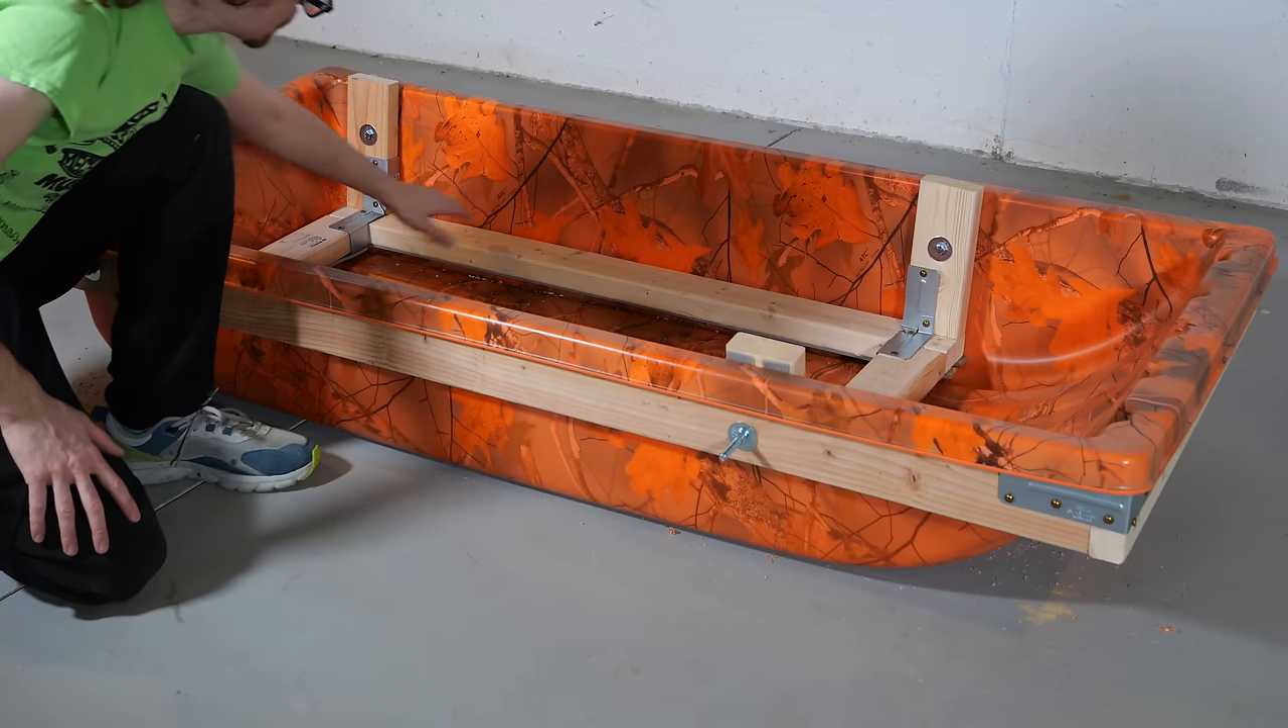We have our inner frame and our outer frame securely bolted together through the sled, adding a lot of strength and rigidity to the whole structure.